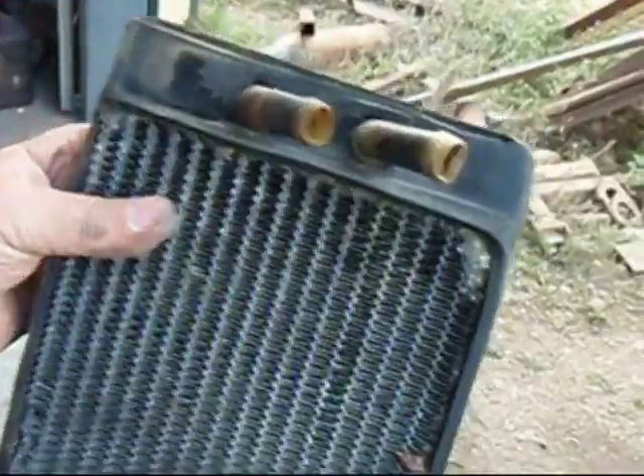There's our heater core. We have it out.